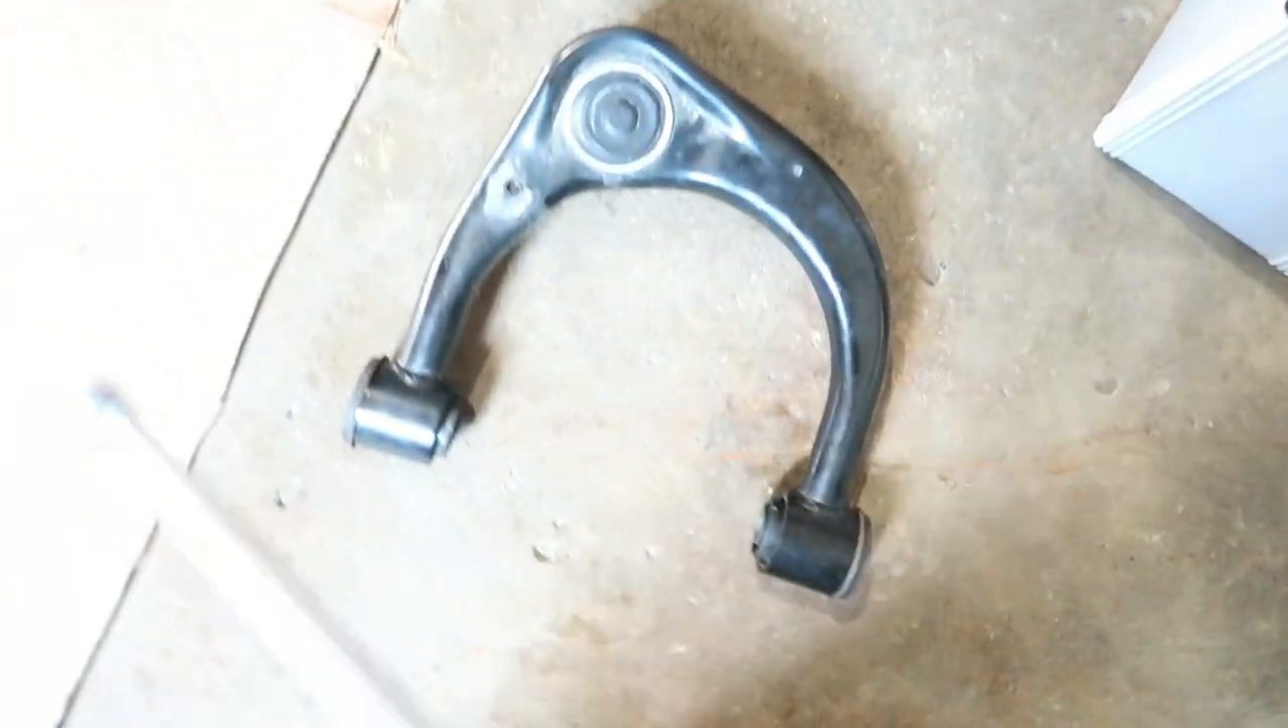That's a 10. Alright, so, we just got the upper control arm off.